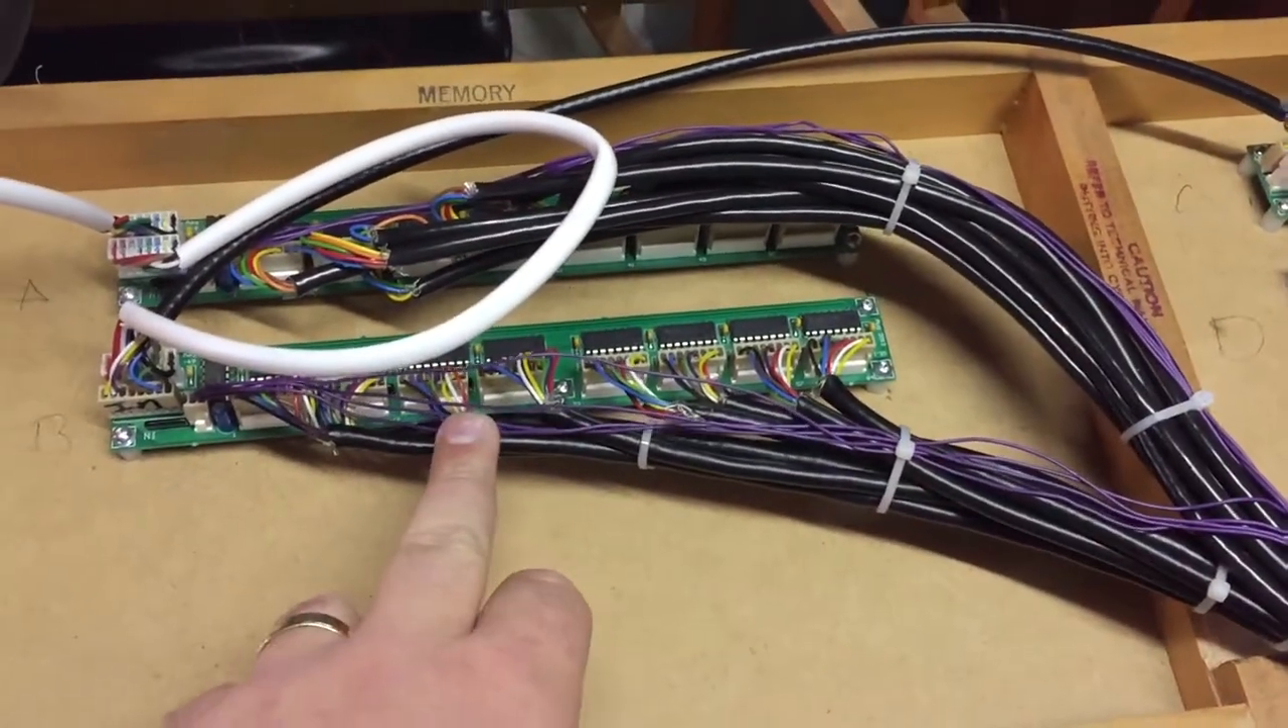But what we can see here is that the bulk of the cabling is done.